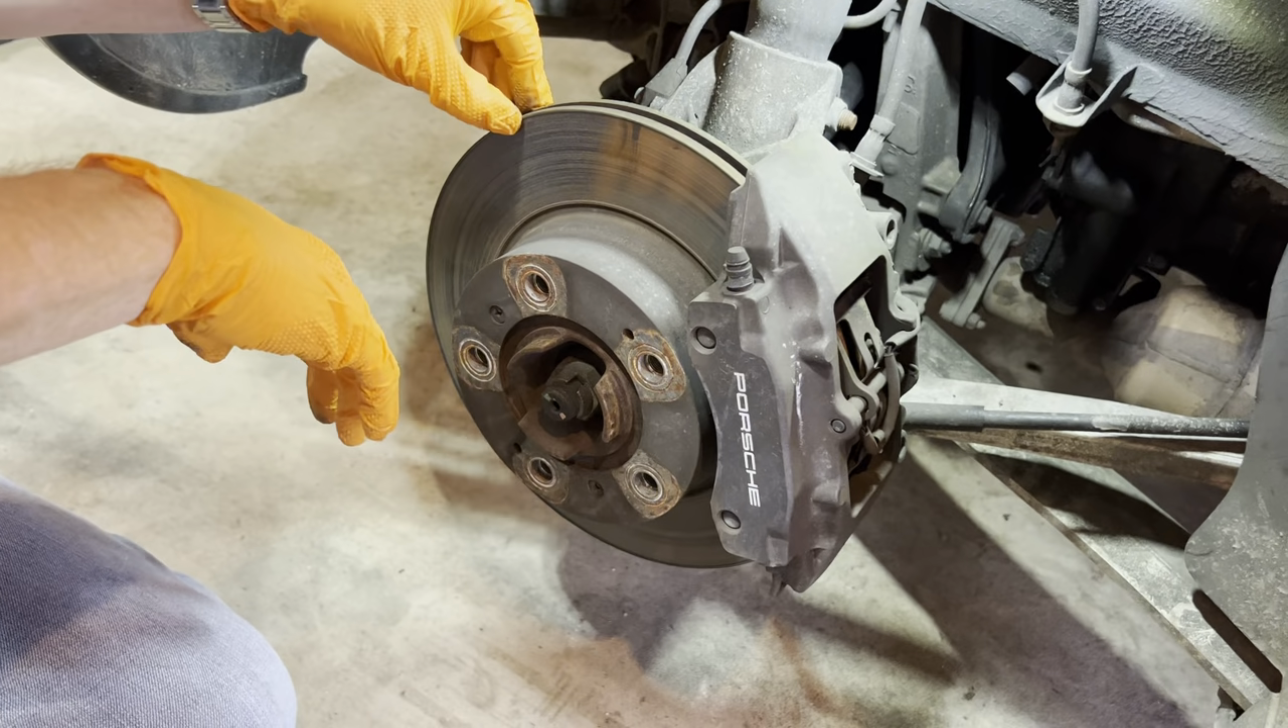Now then the wheel is off and we are ready to go.